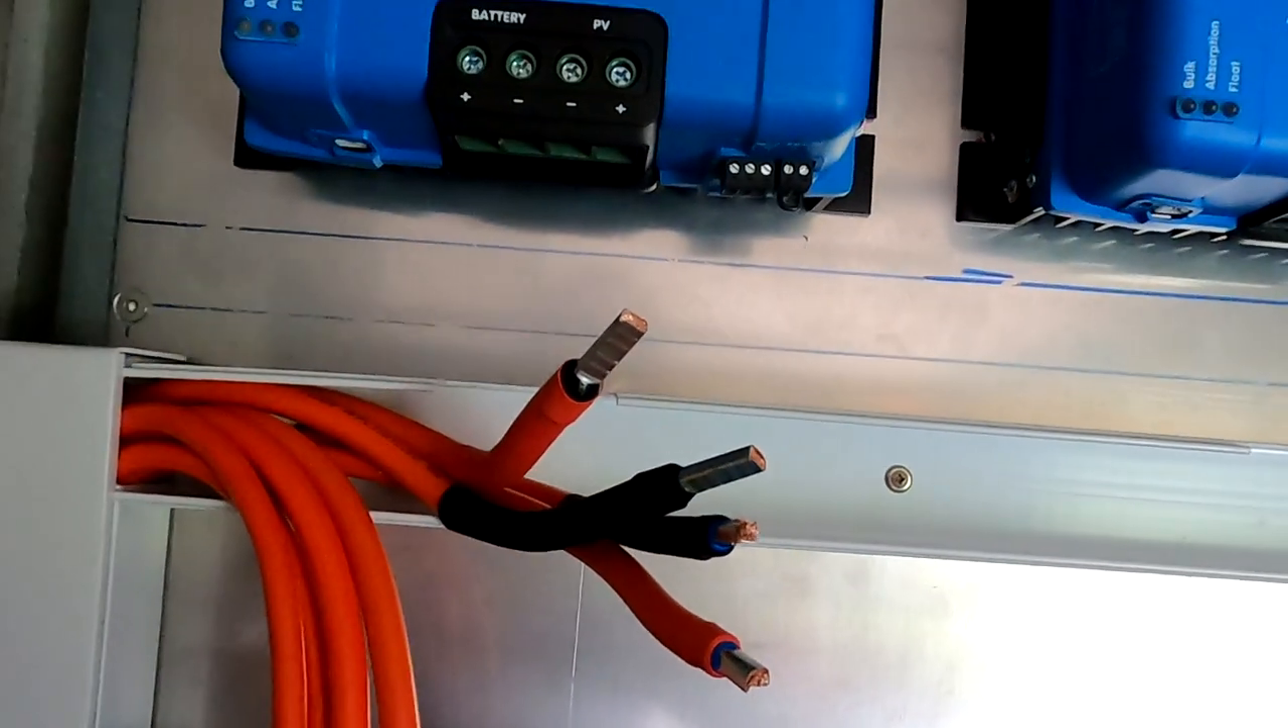The cables are not screwed in. They're just so I get the right length.